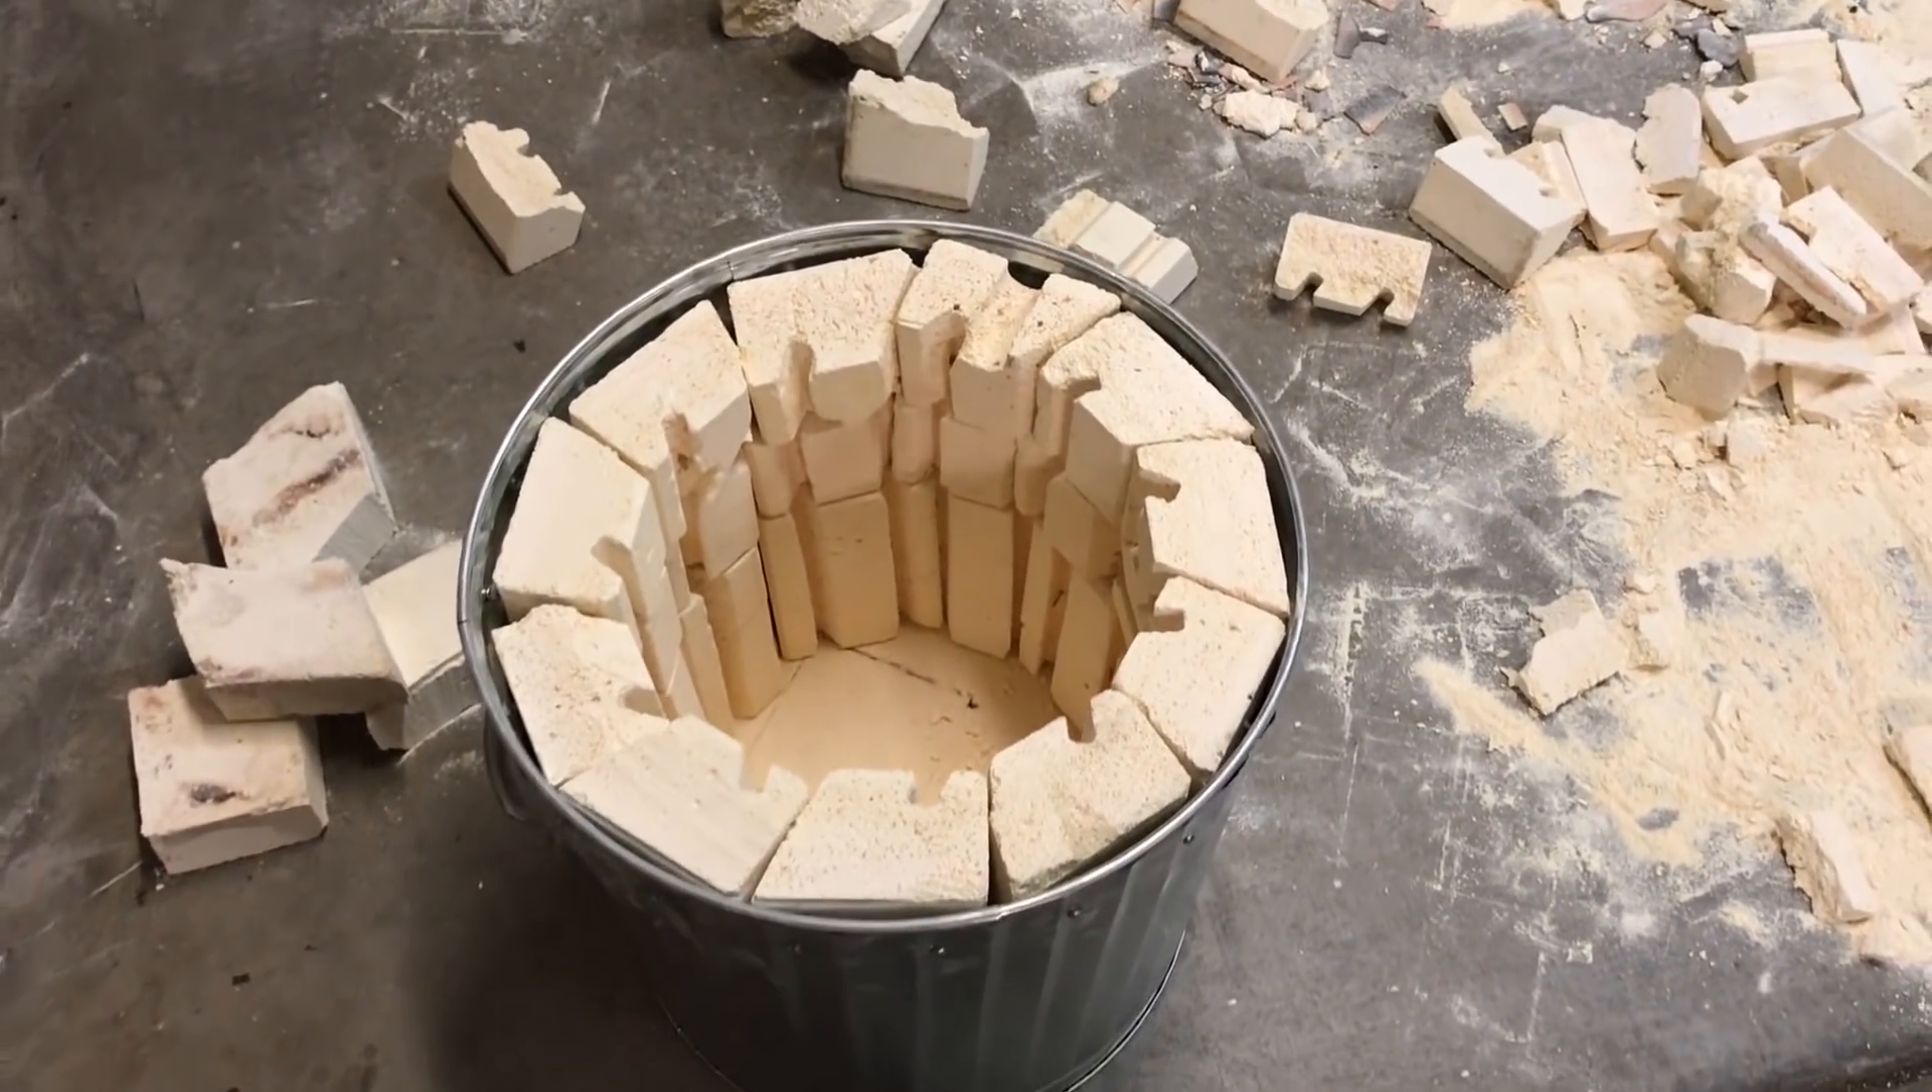Well, as you can see, I made a huge mess, but I was able to get the bricks in the furnace.